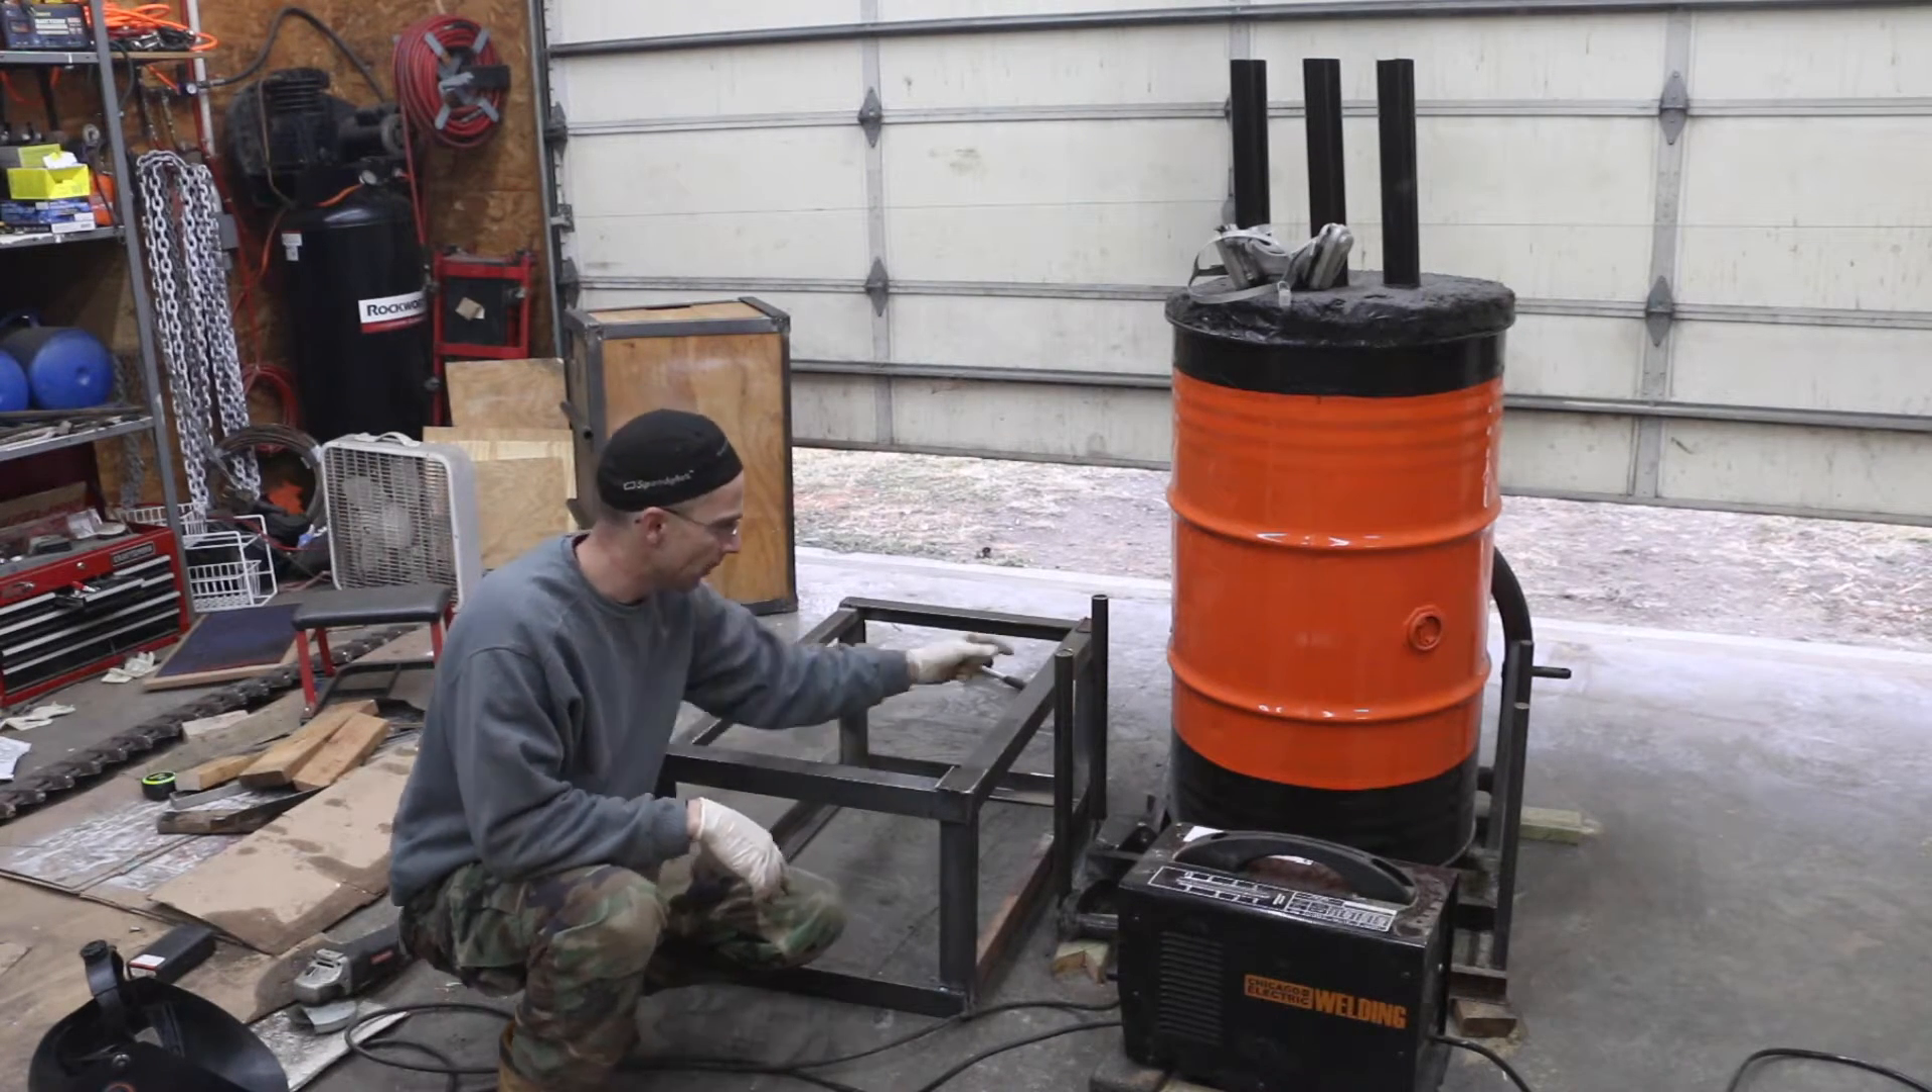I've got the frame for the second box welded together.